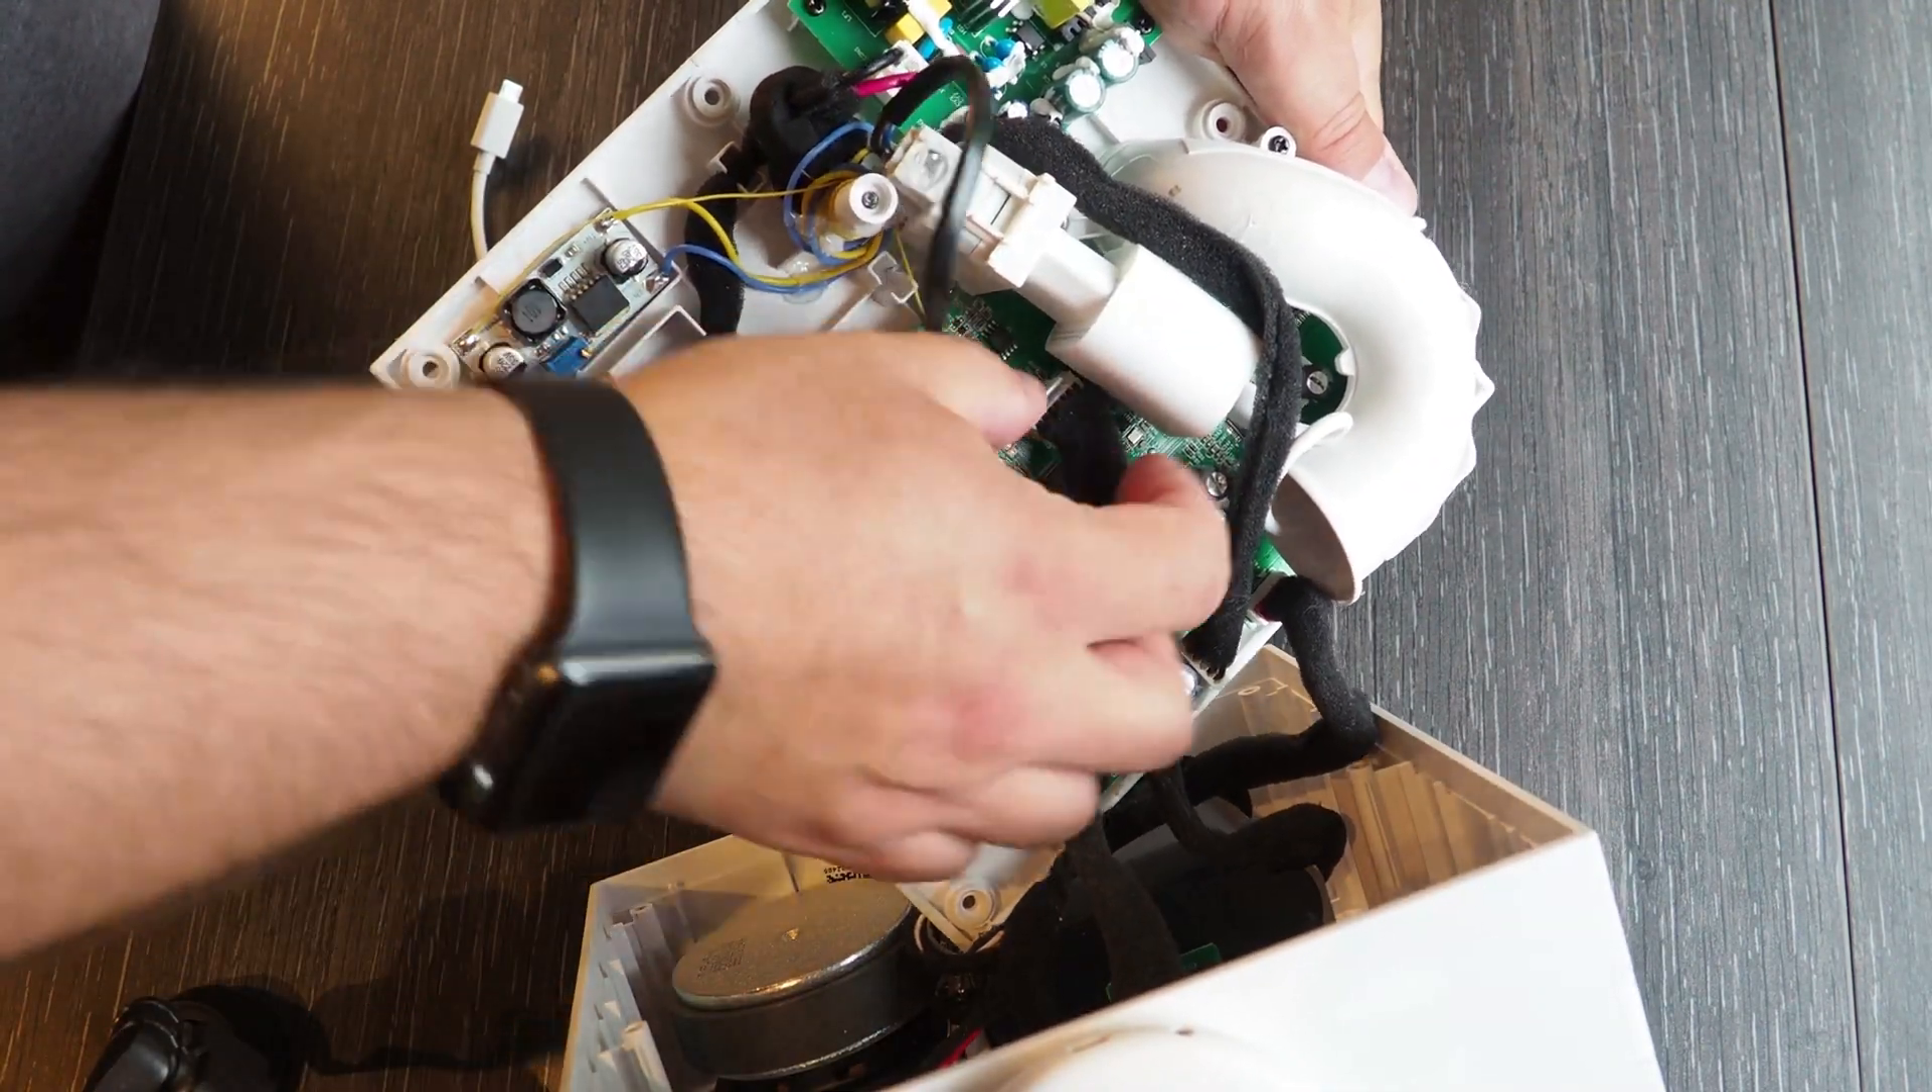And now we see that the complete enclosure is open.